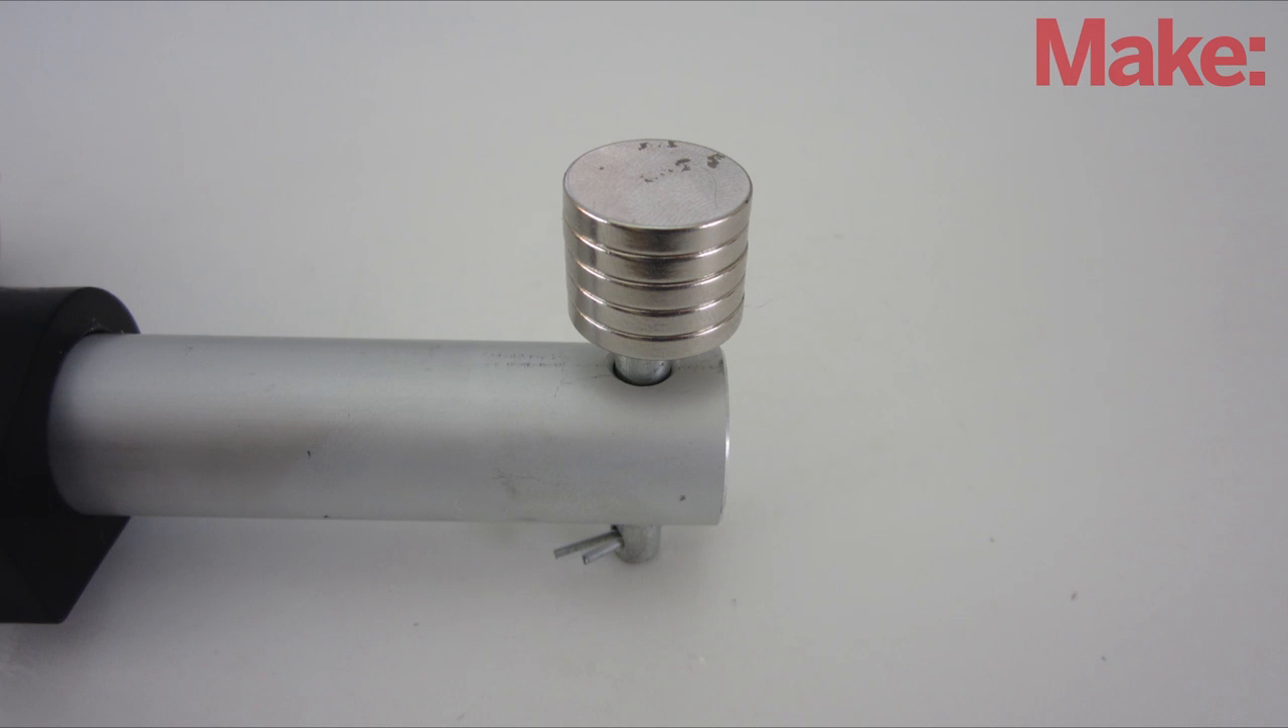To do this, I just stuck the magnets onto the mounting pin for the motor.